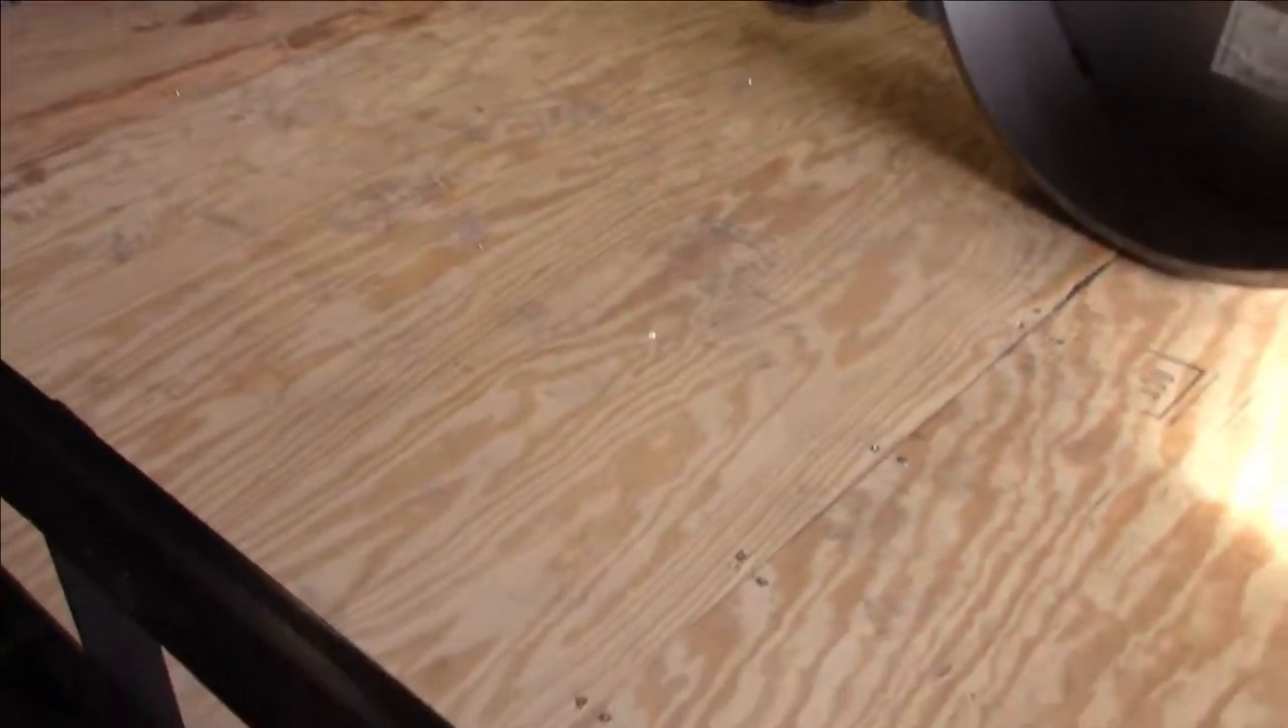We finished attaching the decking so the decking looks to be pretty good.